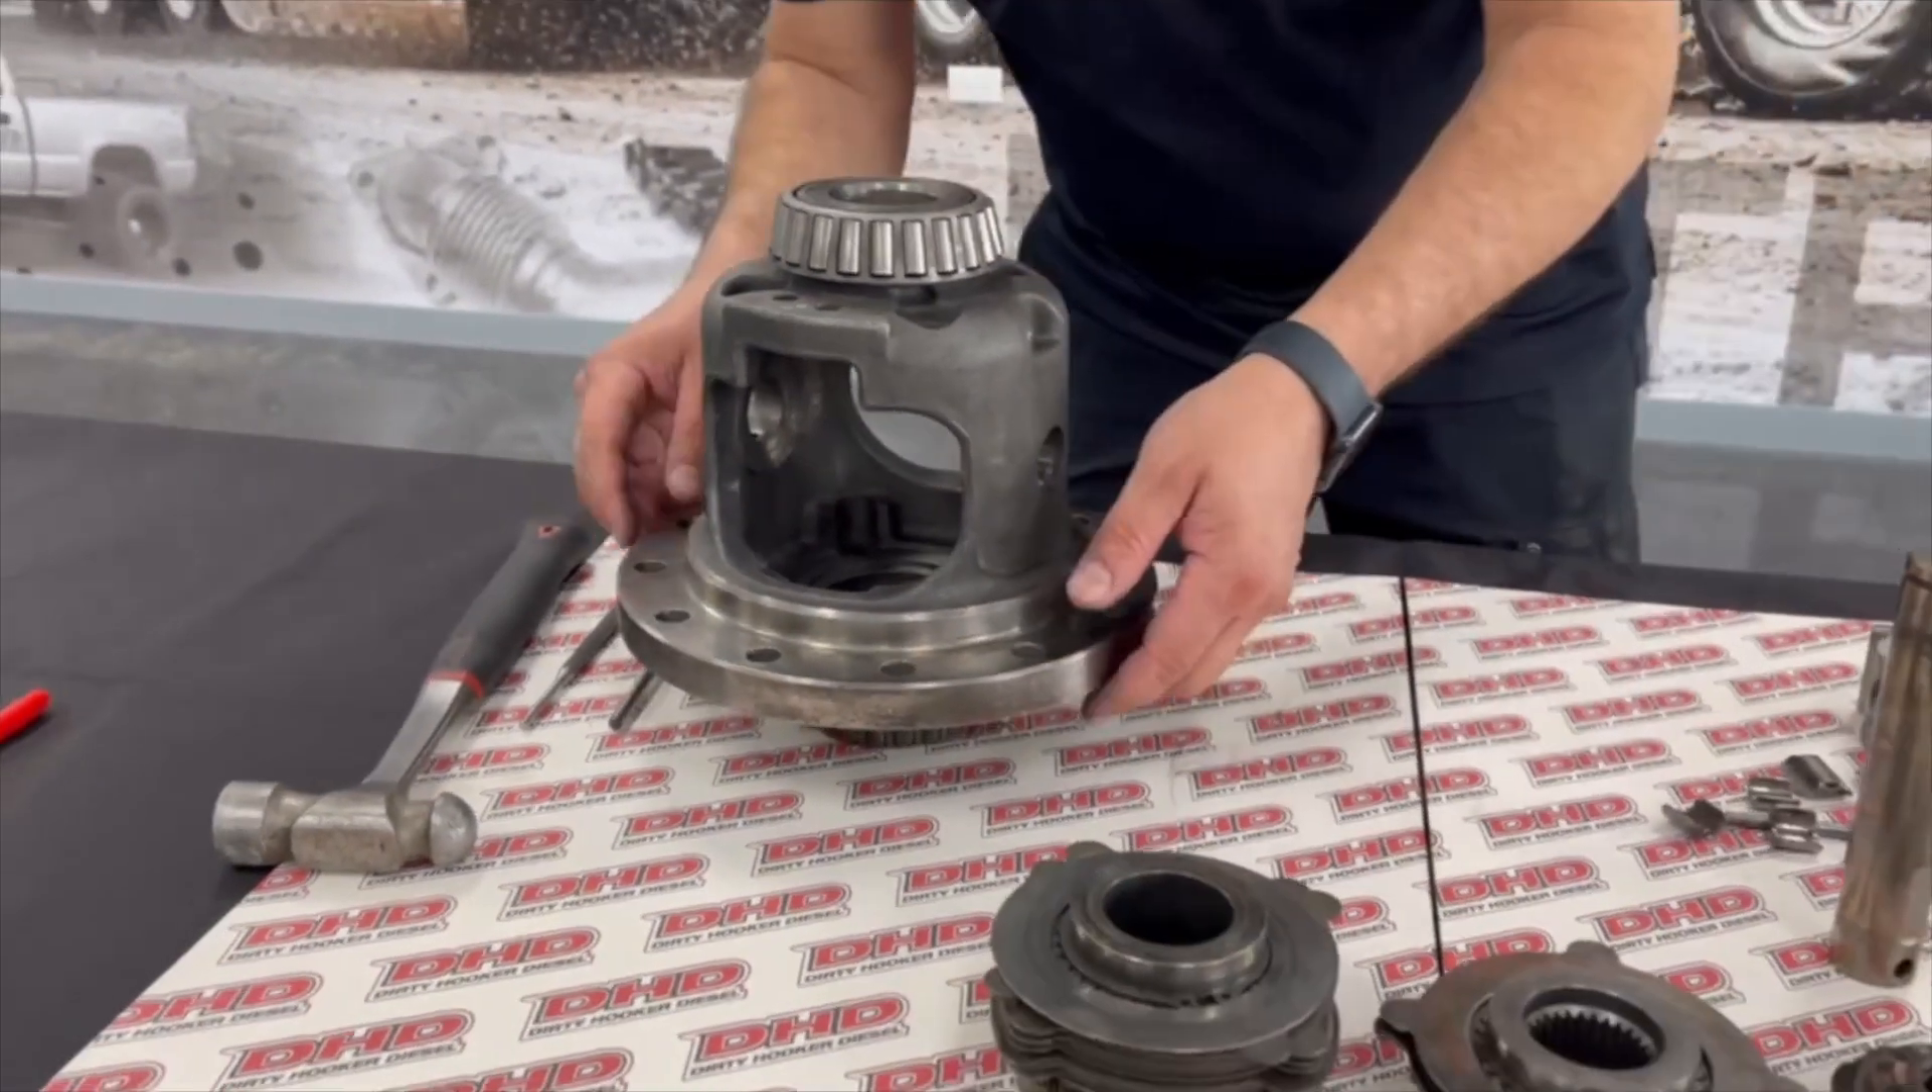Okay, now you have an empty carrier.